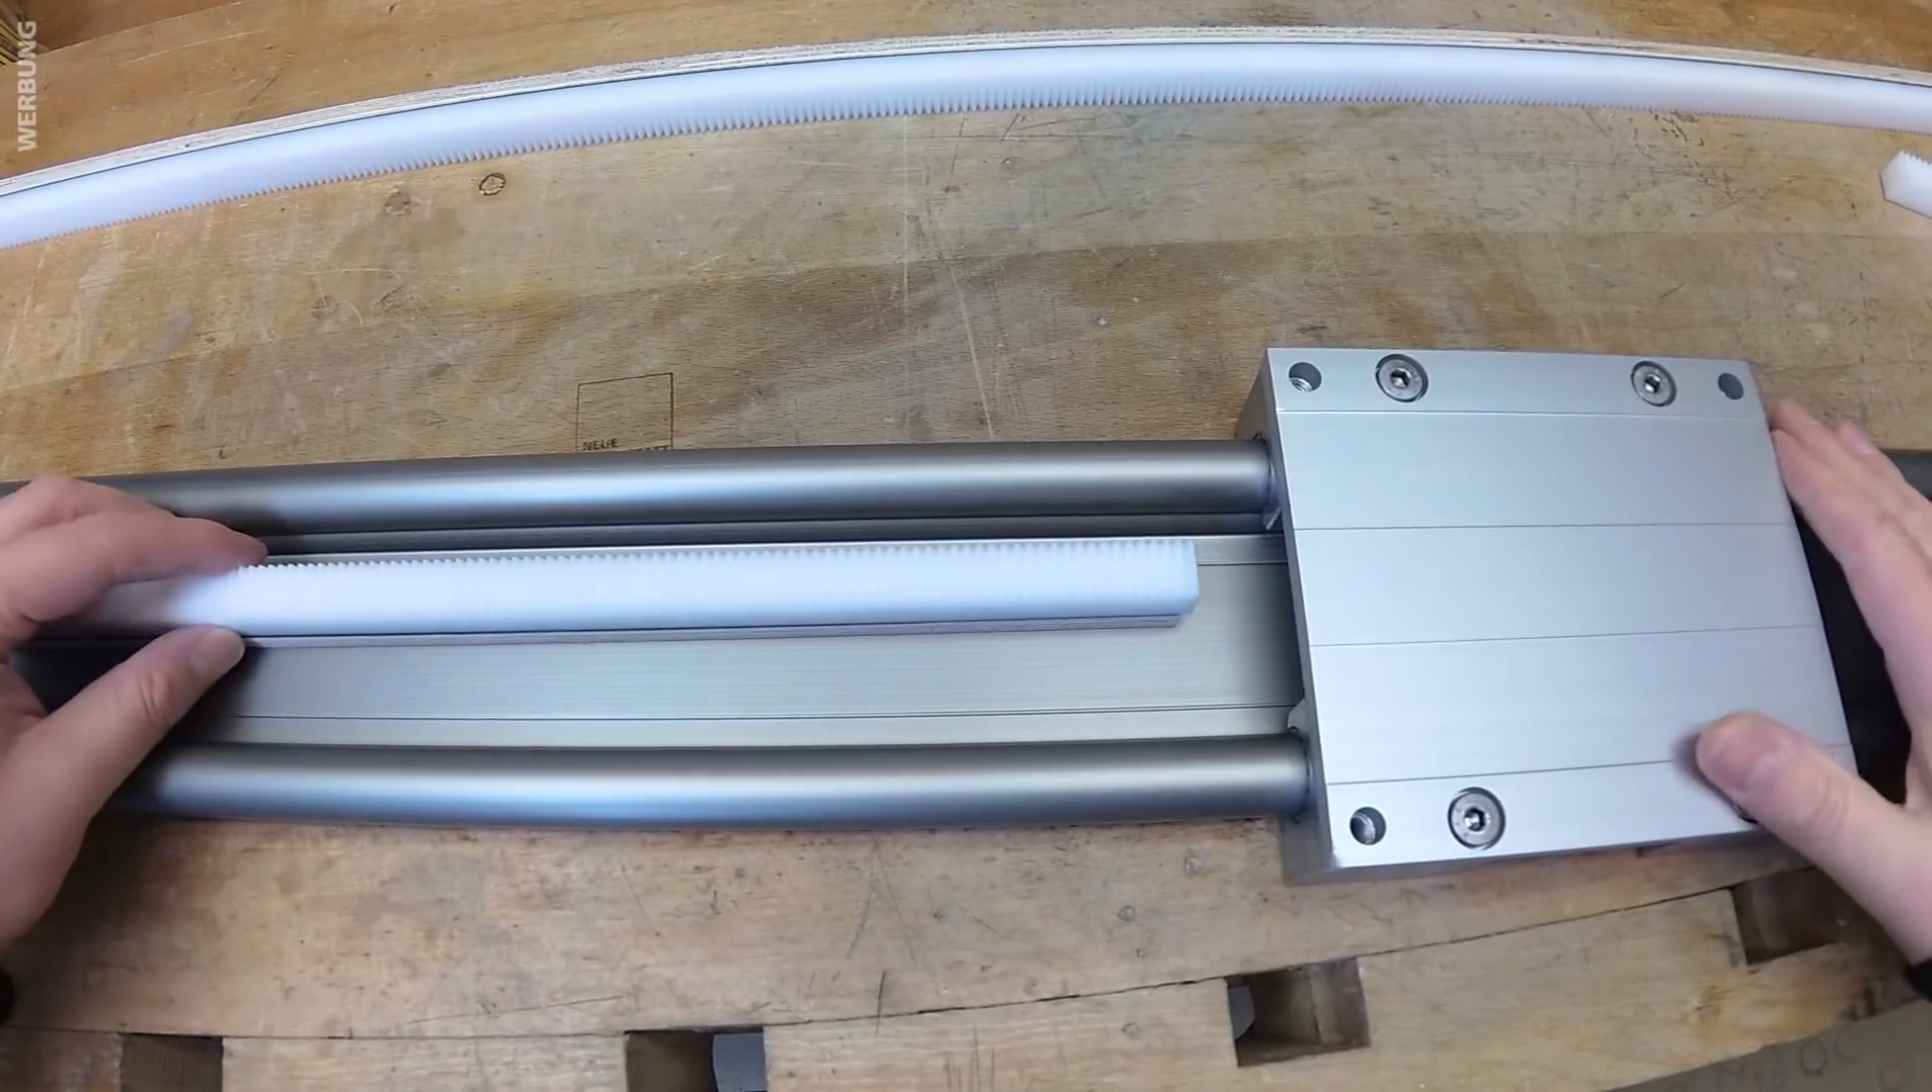Um hier auch nochmal ganz sicher zu gehen, habe ich jetzt nochmal den Schlitten drauf gemacht.